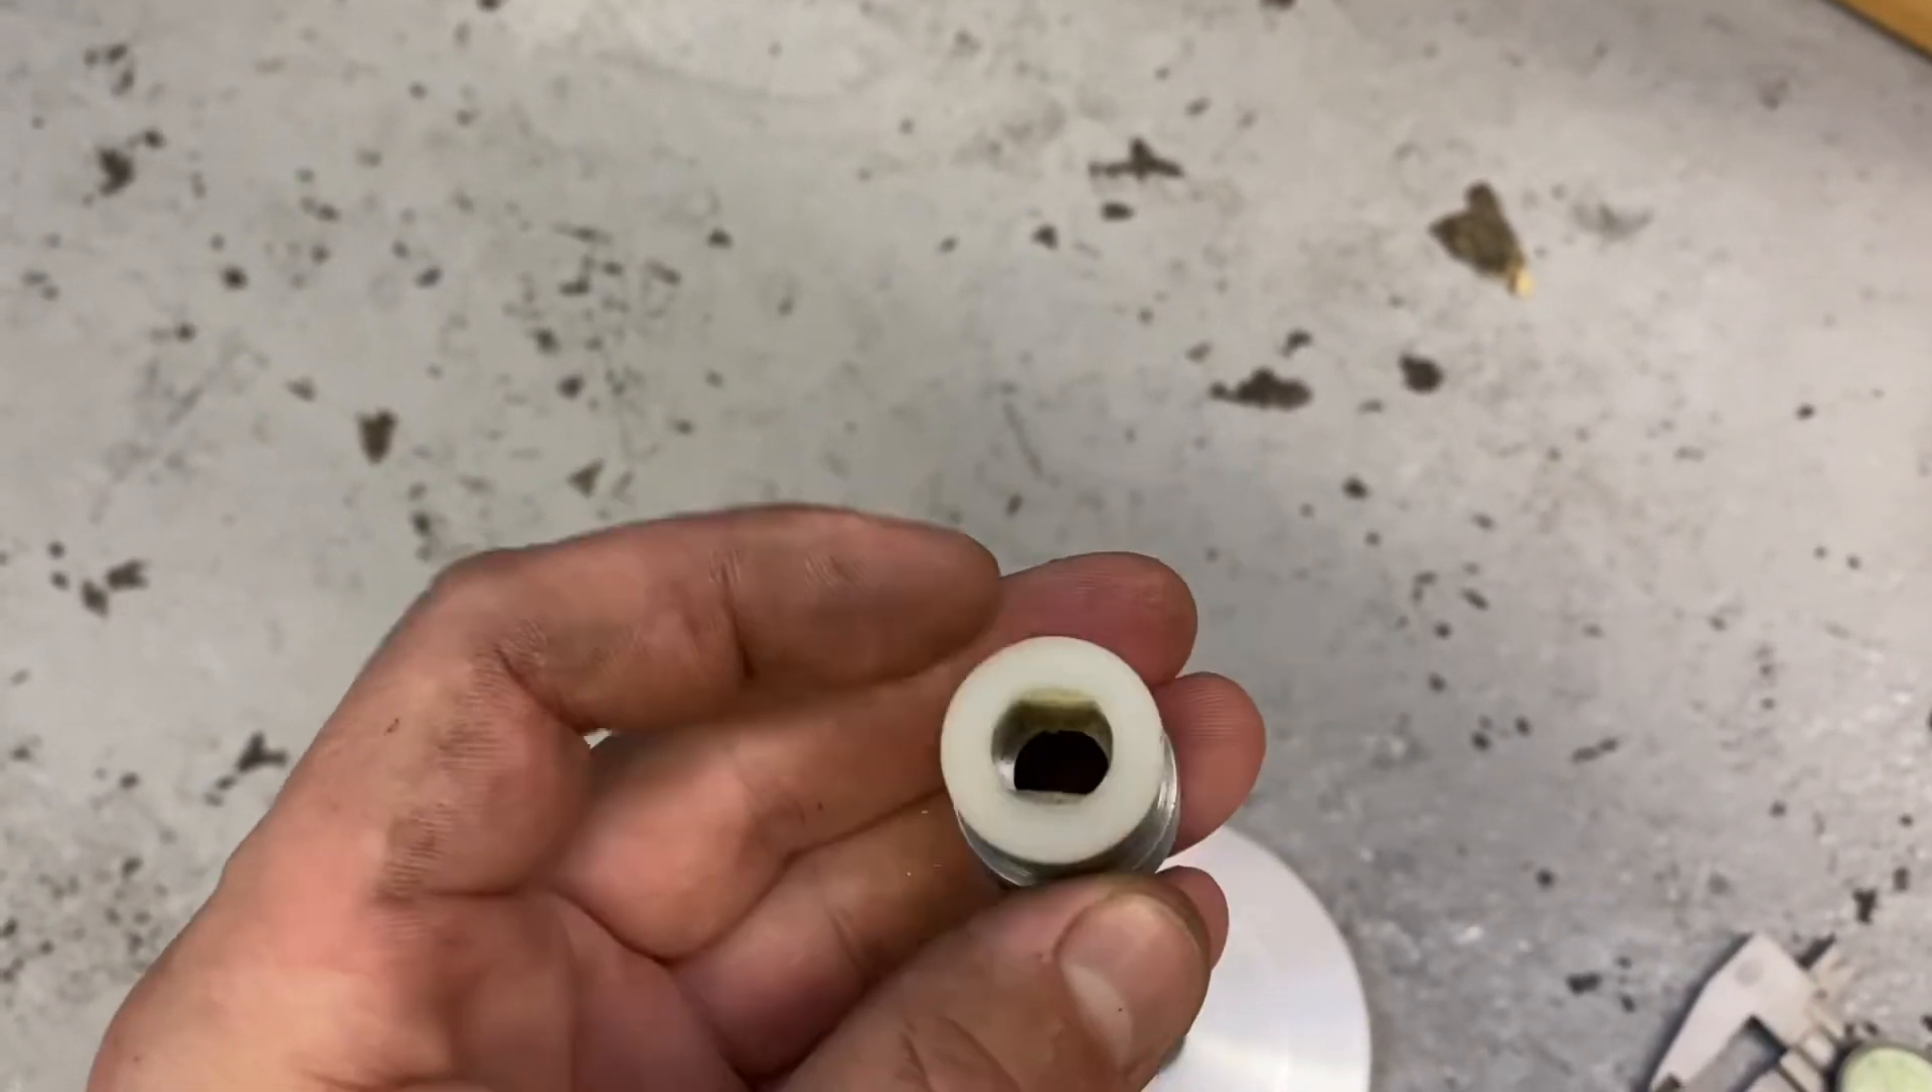So difficult to do with one hand but that's the plastic bush pressed into there so that is now my motor coupling.